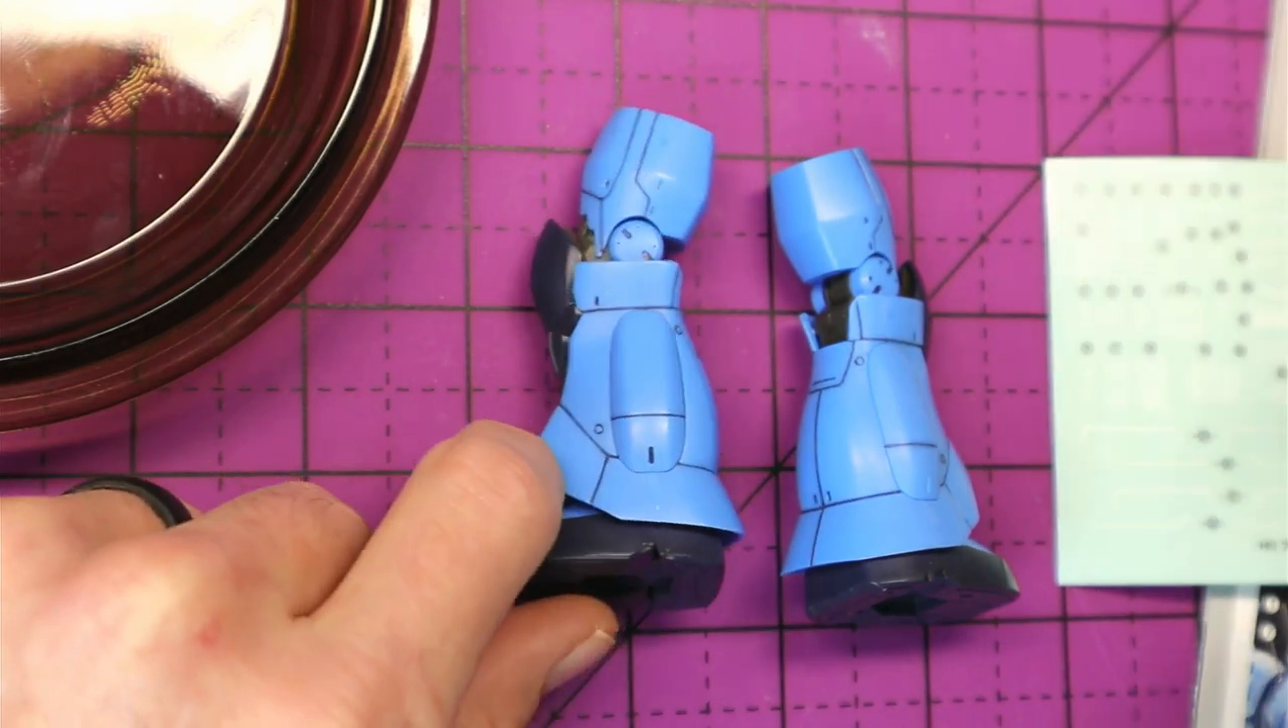All right, now, as you see here, I went ahead and pulled off the legs here.